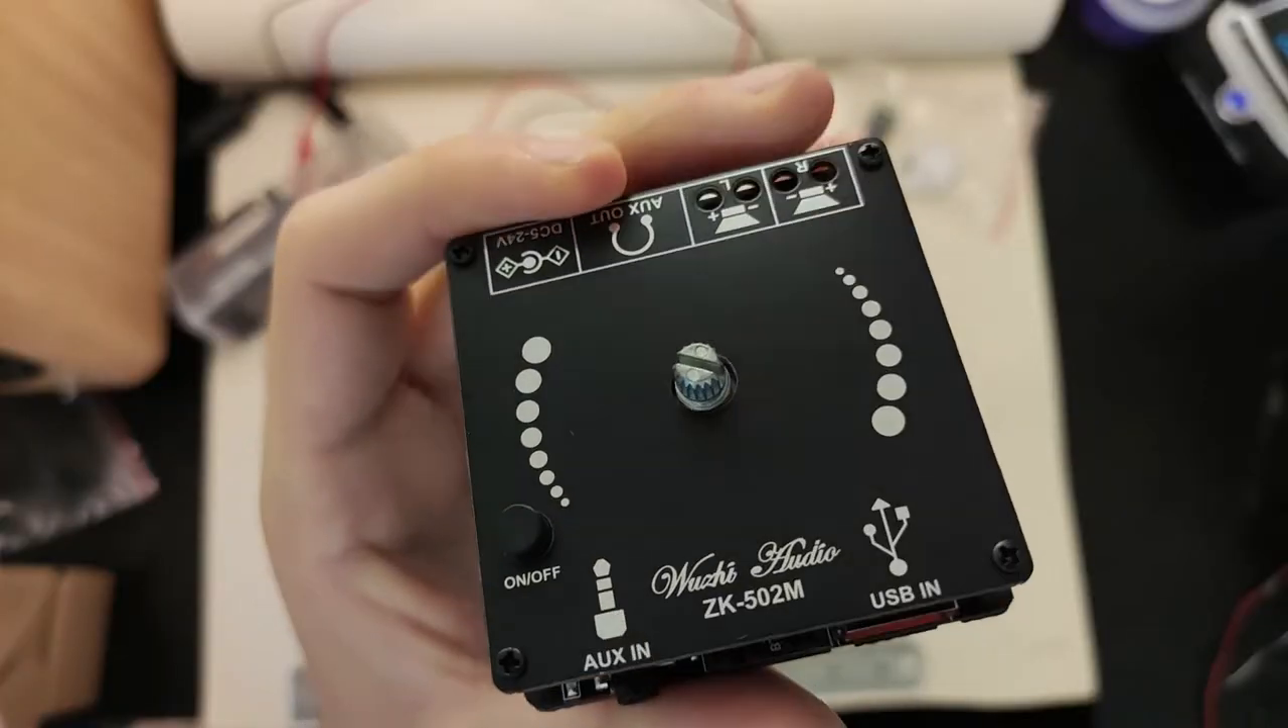All the screws are in, as you can see.